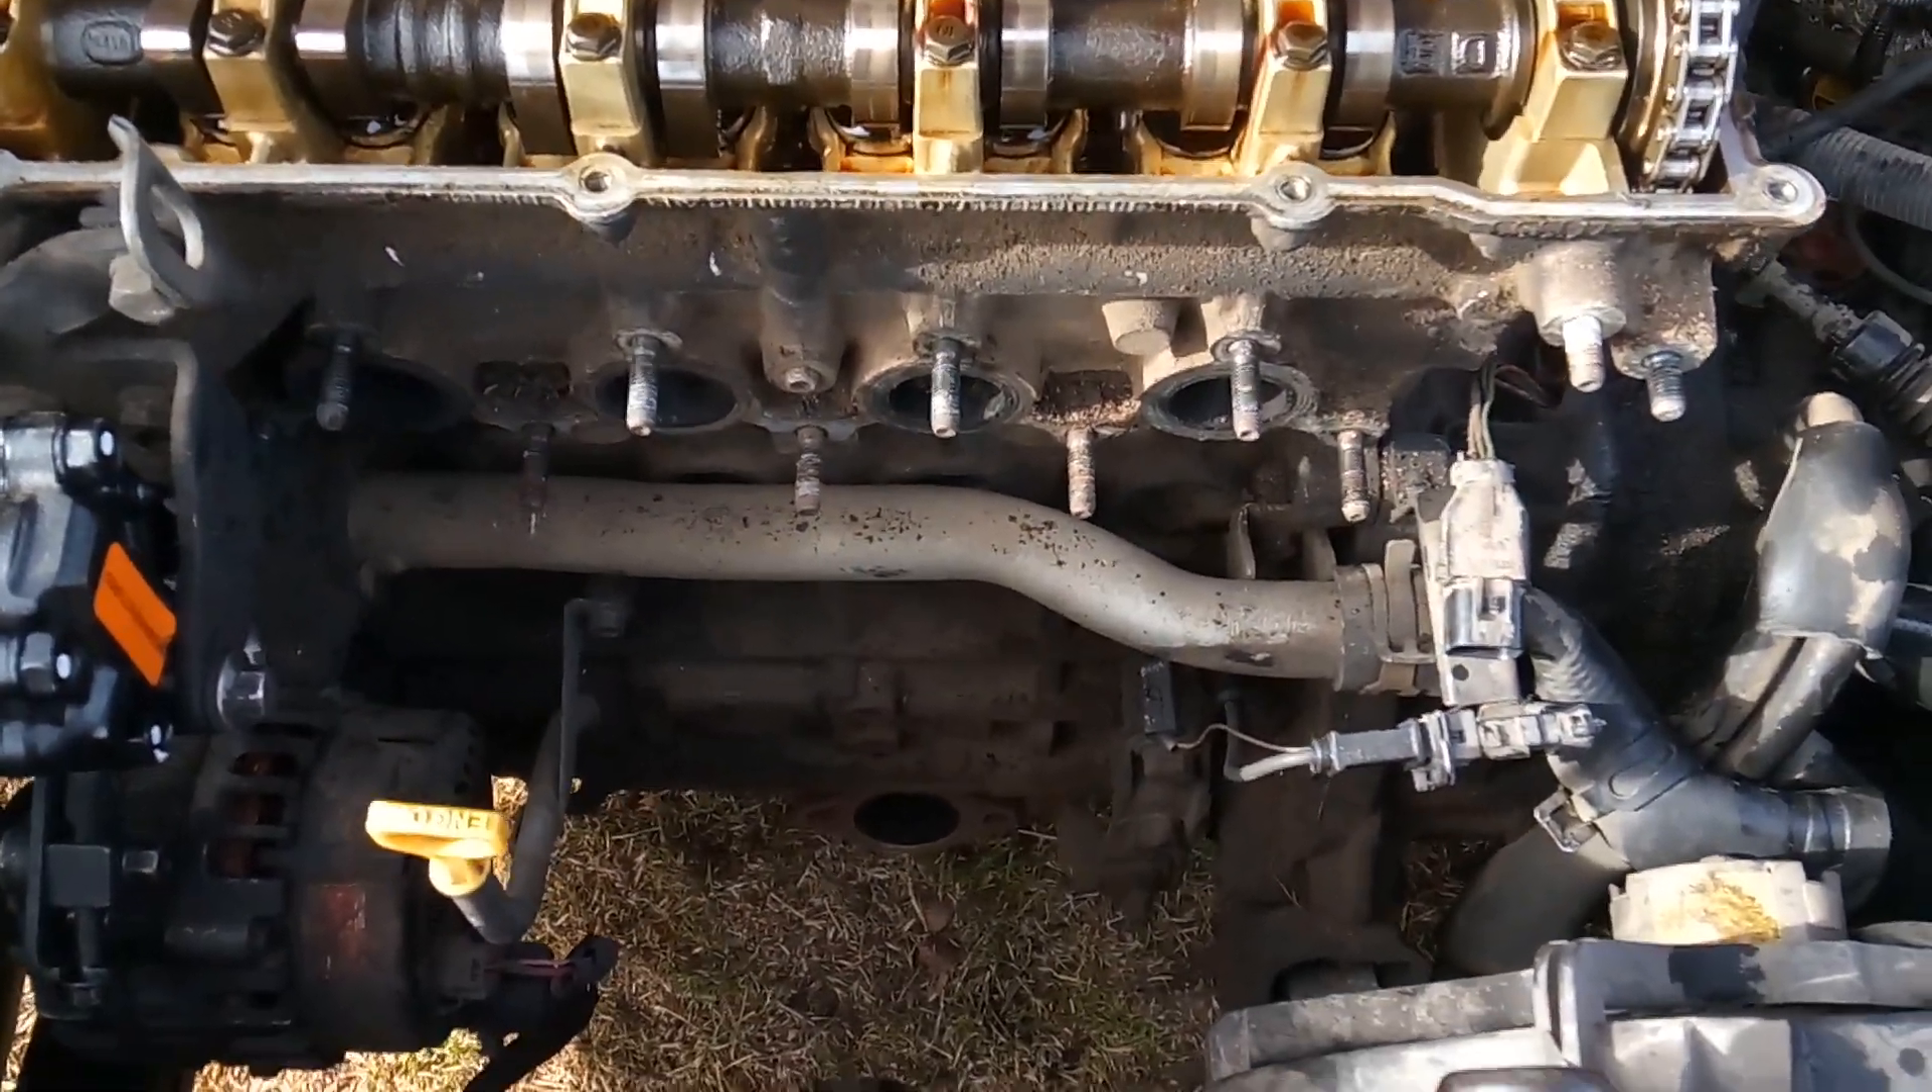We've got our exhaust manifold off.